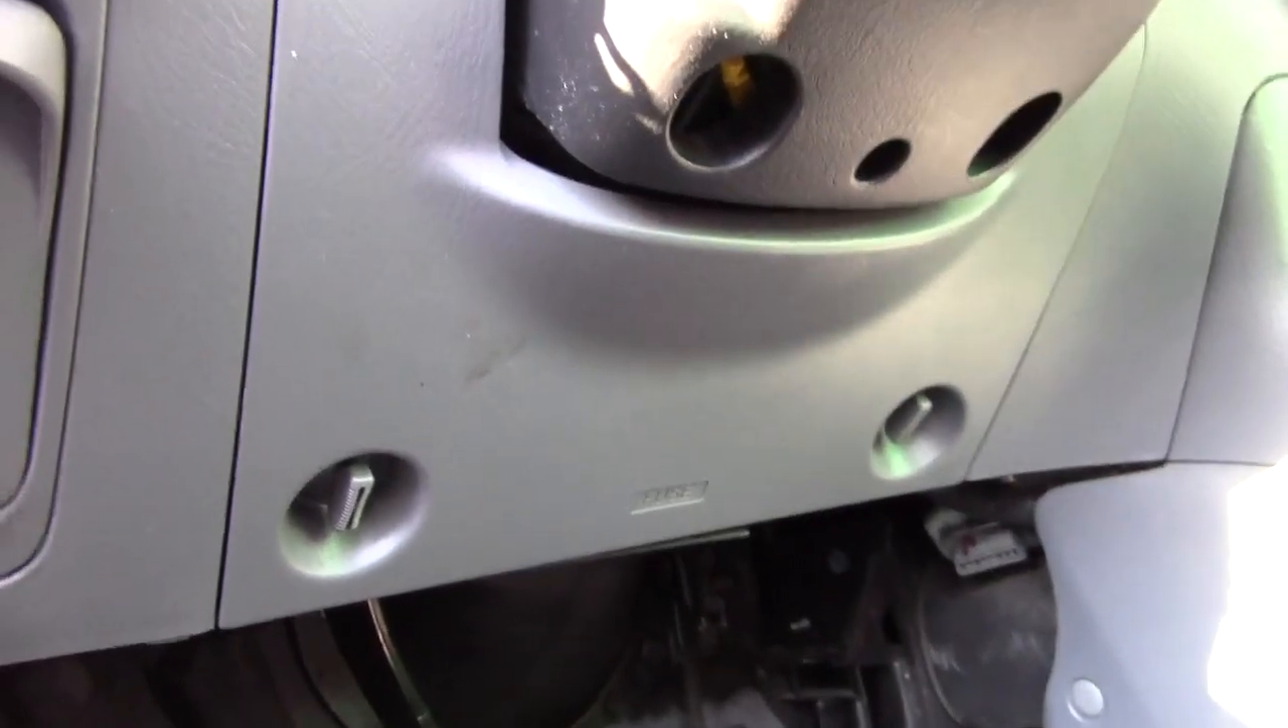And you now have your fuse panel back where it should be.